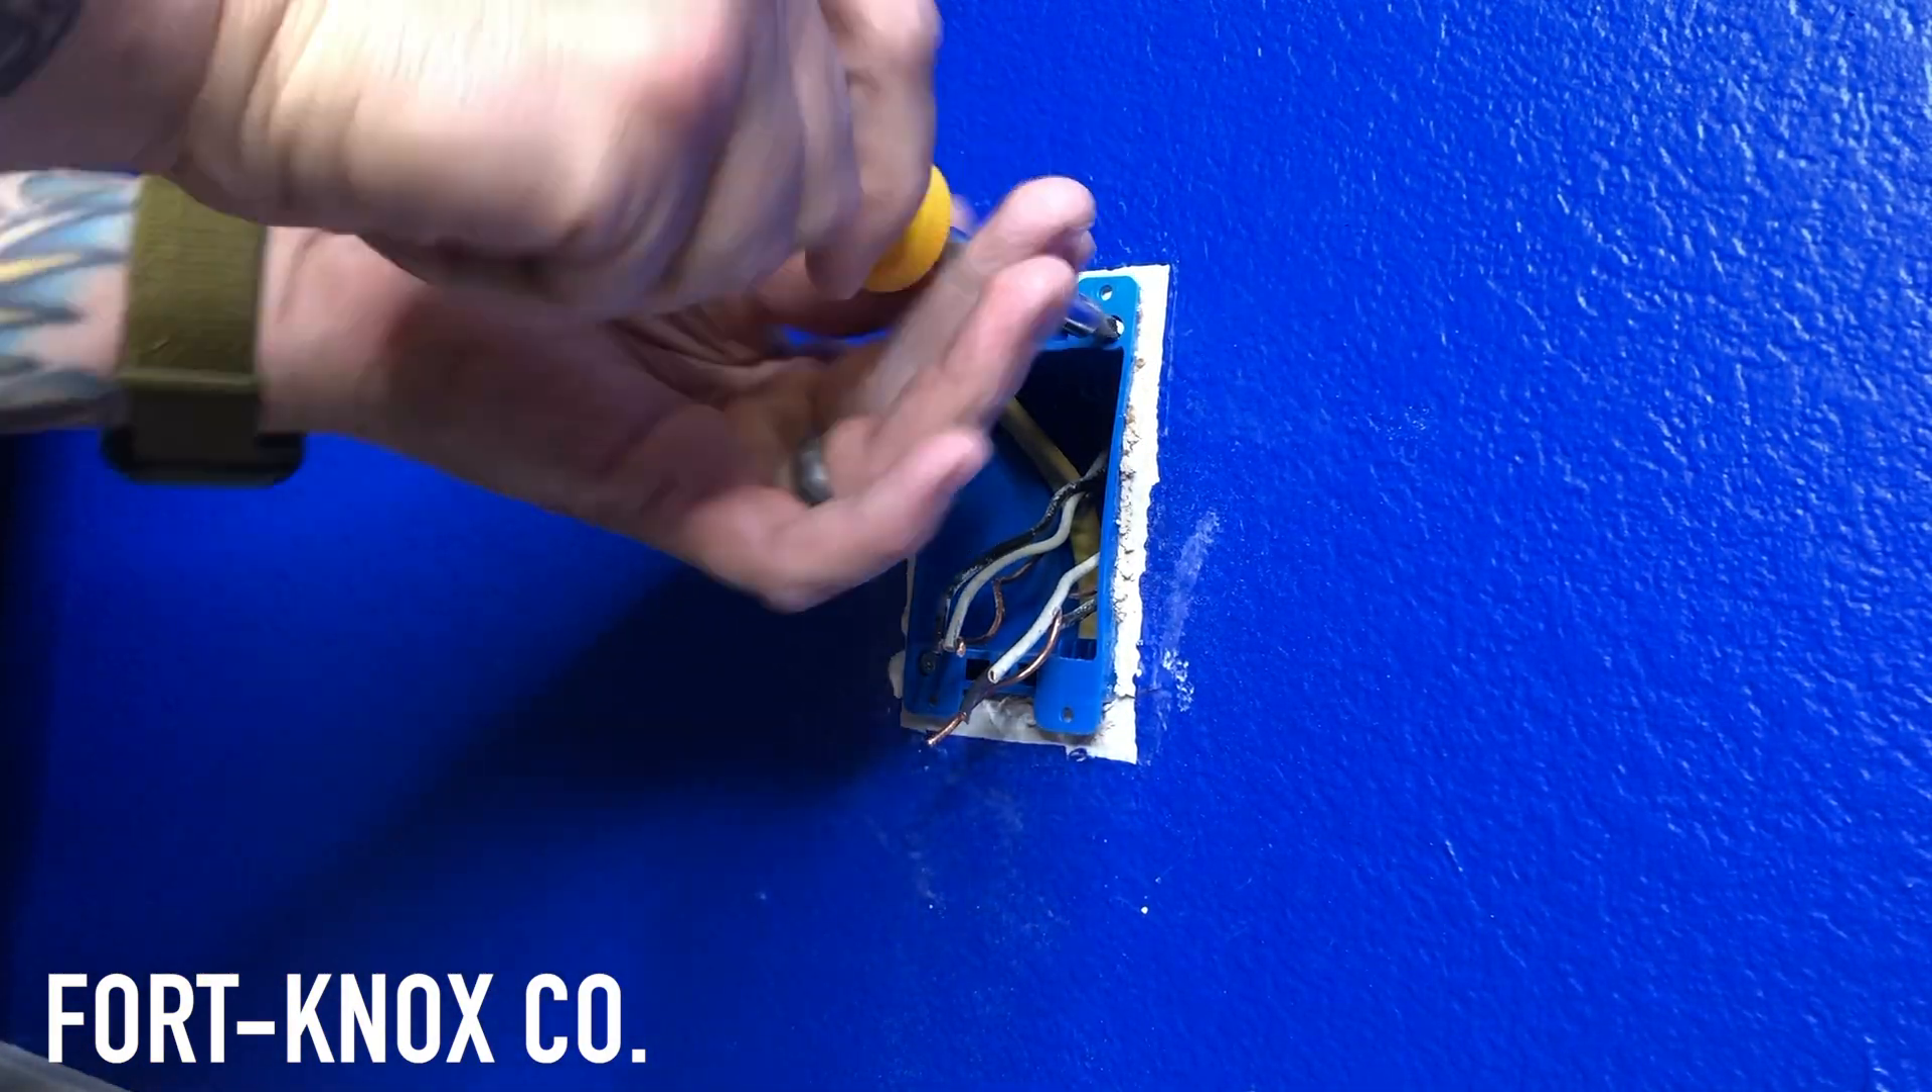I've punched those holes in my old work box, fed my new wires, fed my old wires. Because the insulation is there, I did have to kind of work the box in.